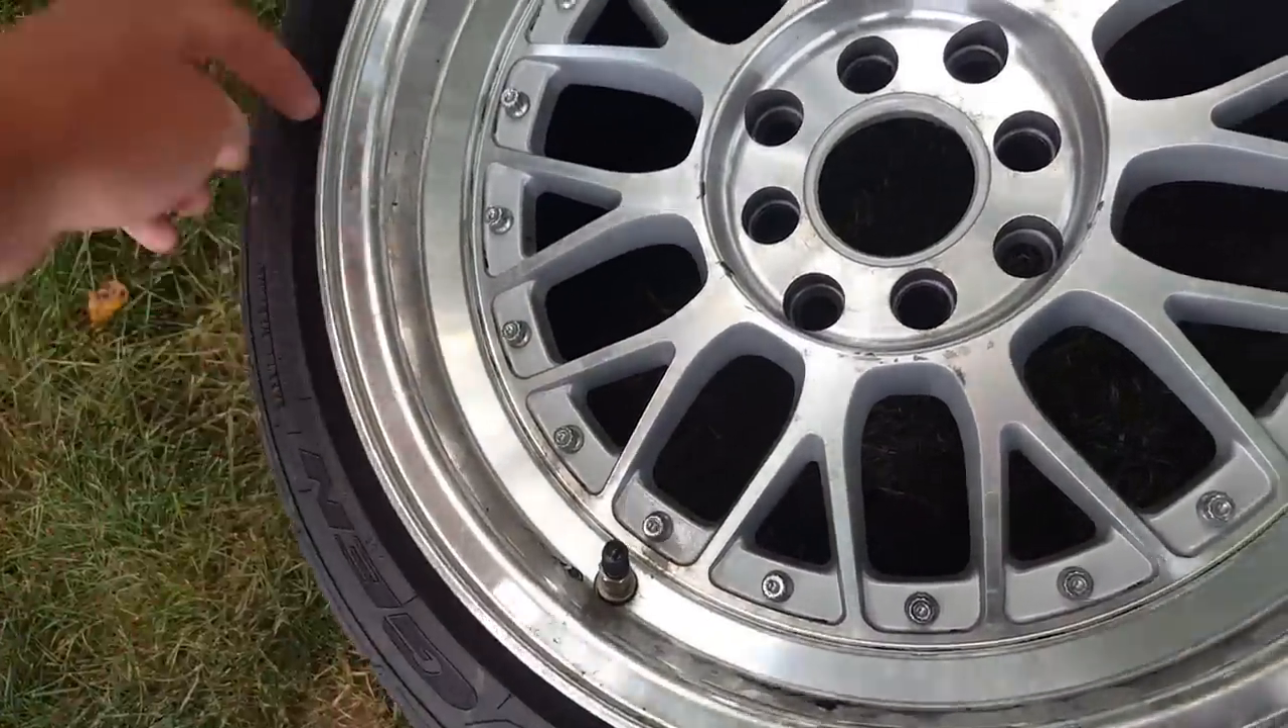Now I got this wheel right here I took the center cap out of it.